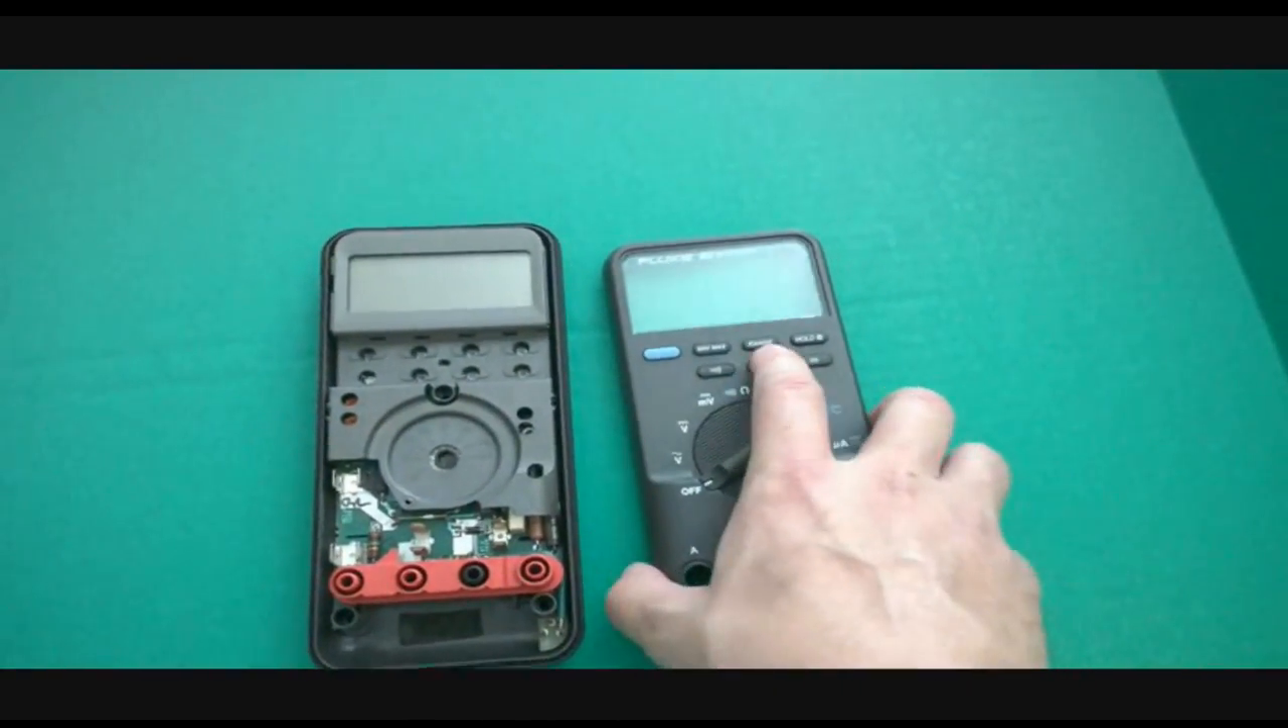I've taken the top case off. That's all I've done.